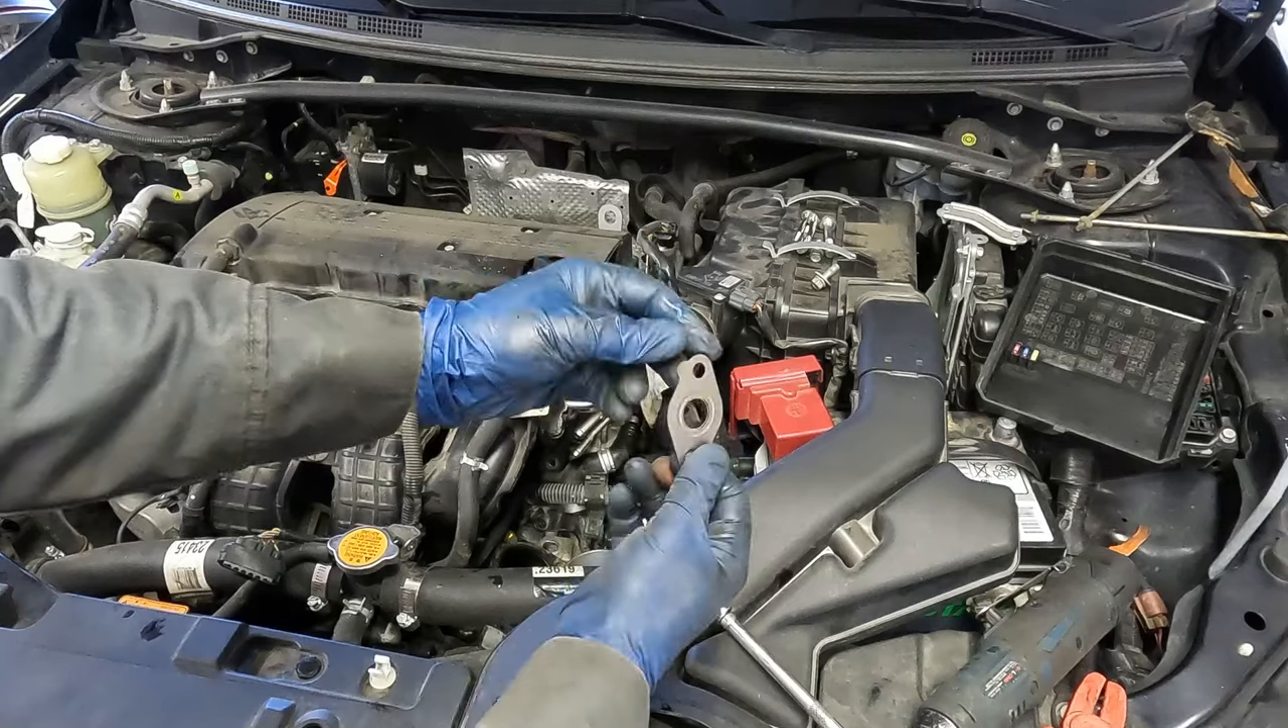We have this gasket that needs to go back on.